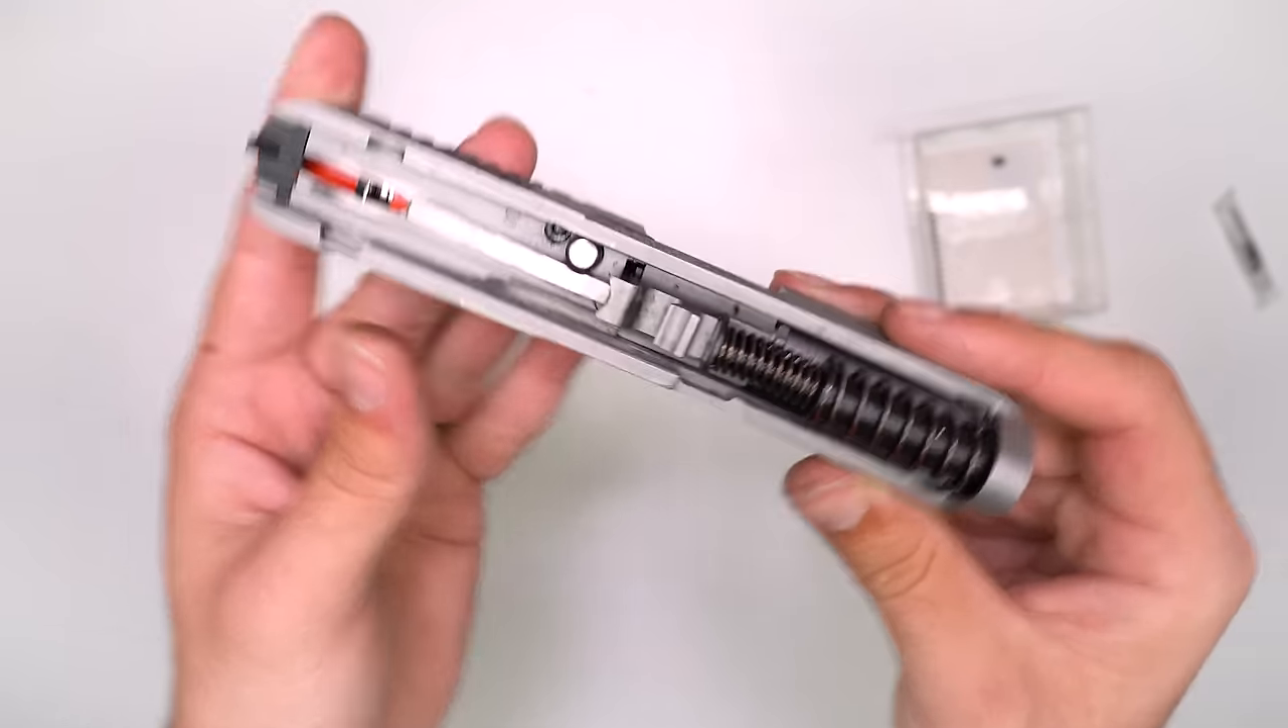And just like that, the slide assembly is now back fully assembled.